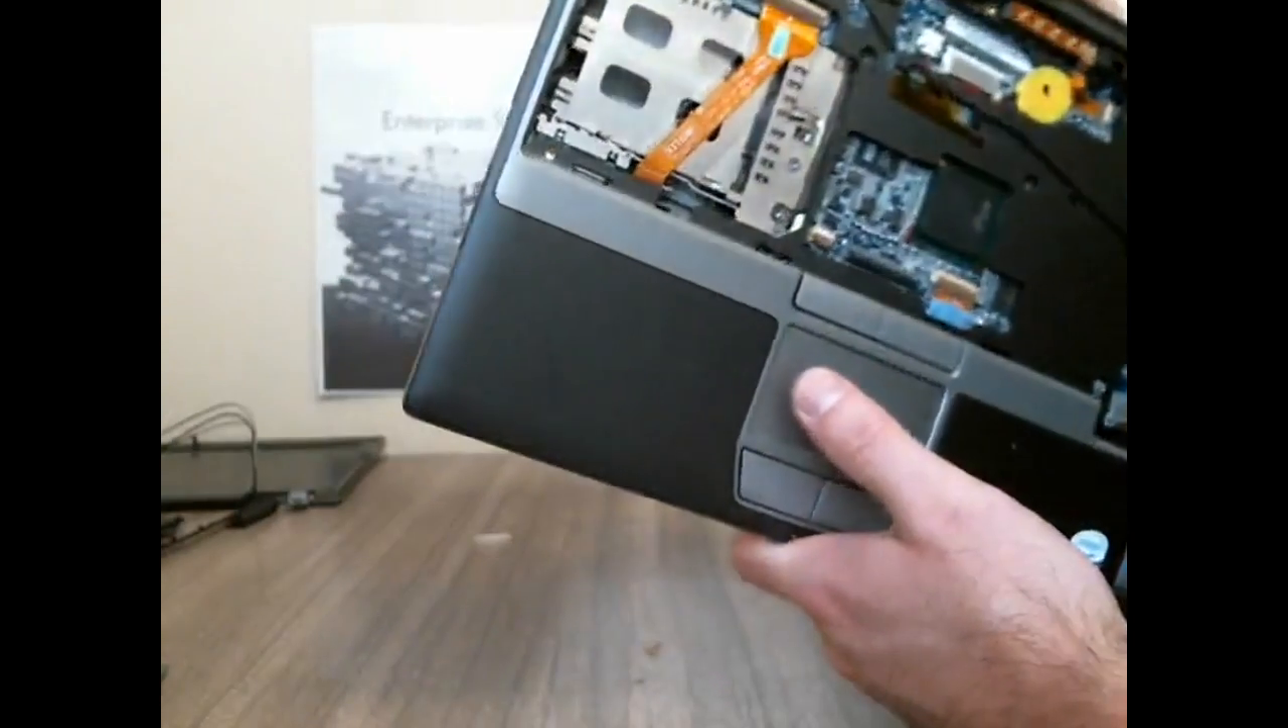So now all we got left is the palm rest and the palm rest should just pop right out.